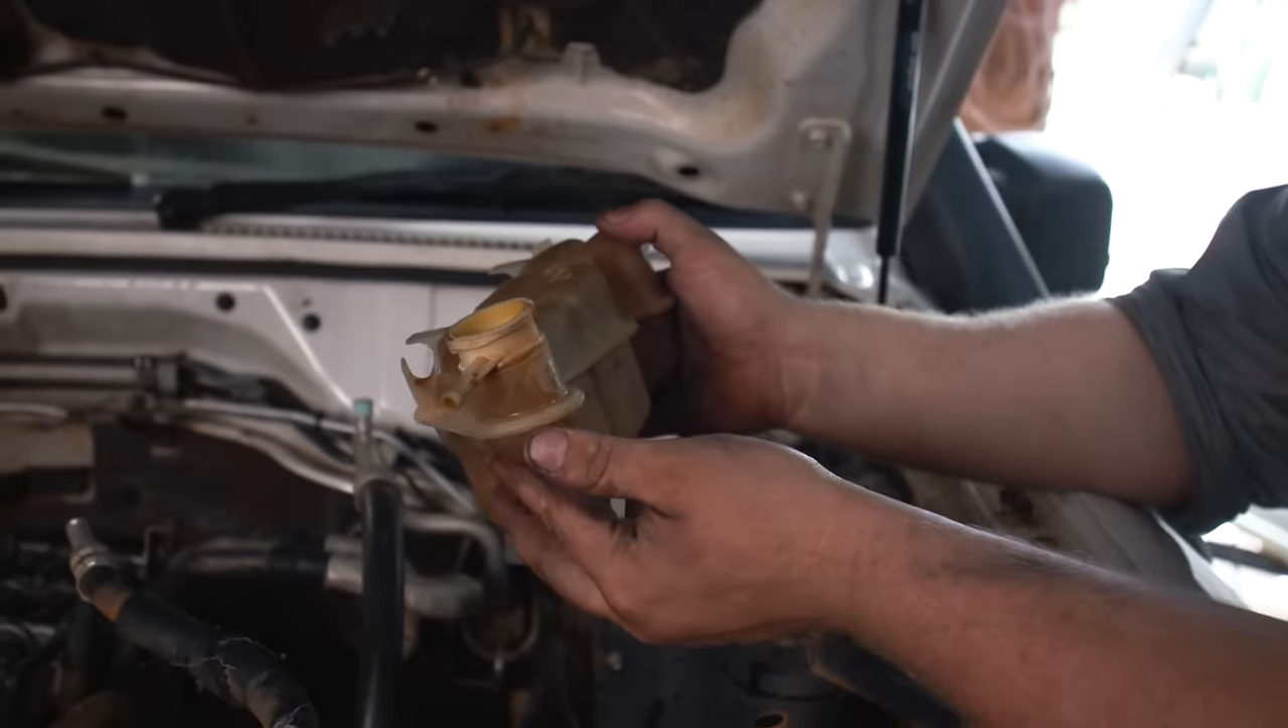All right, so we've got the expansion tank off the ZD30 here.